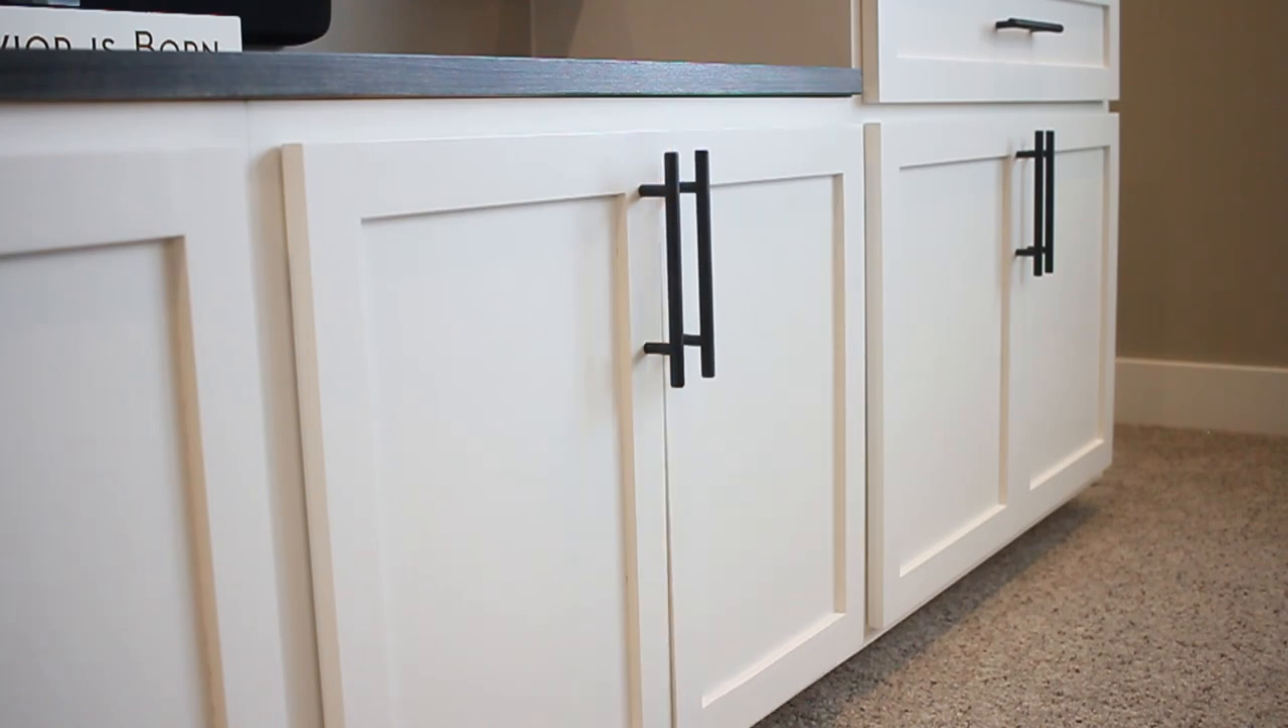Adding the cabinet hardware really did put the finishing touch onto this whole thing.